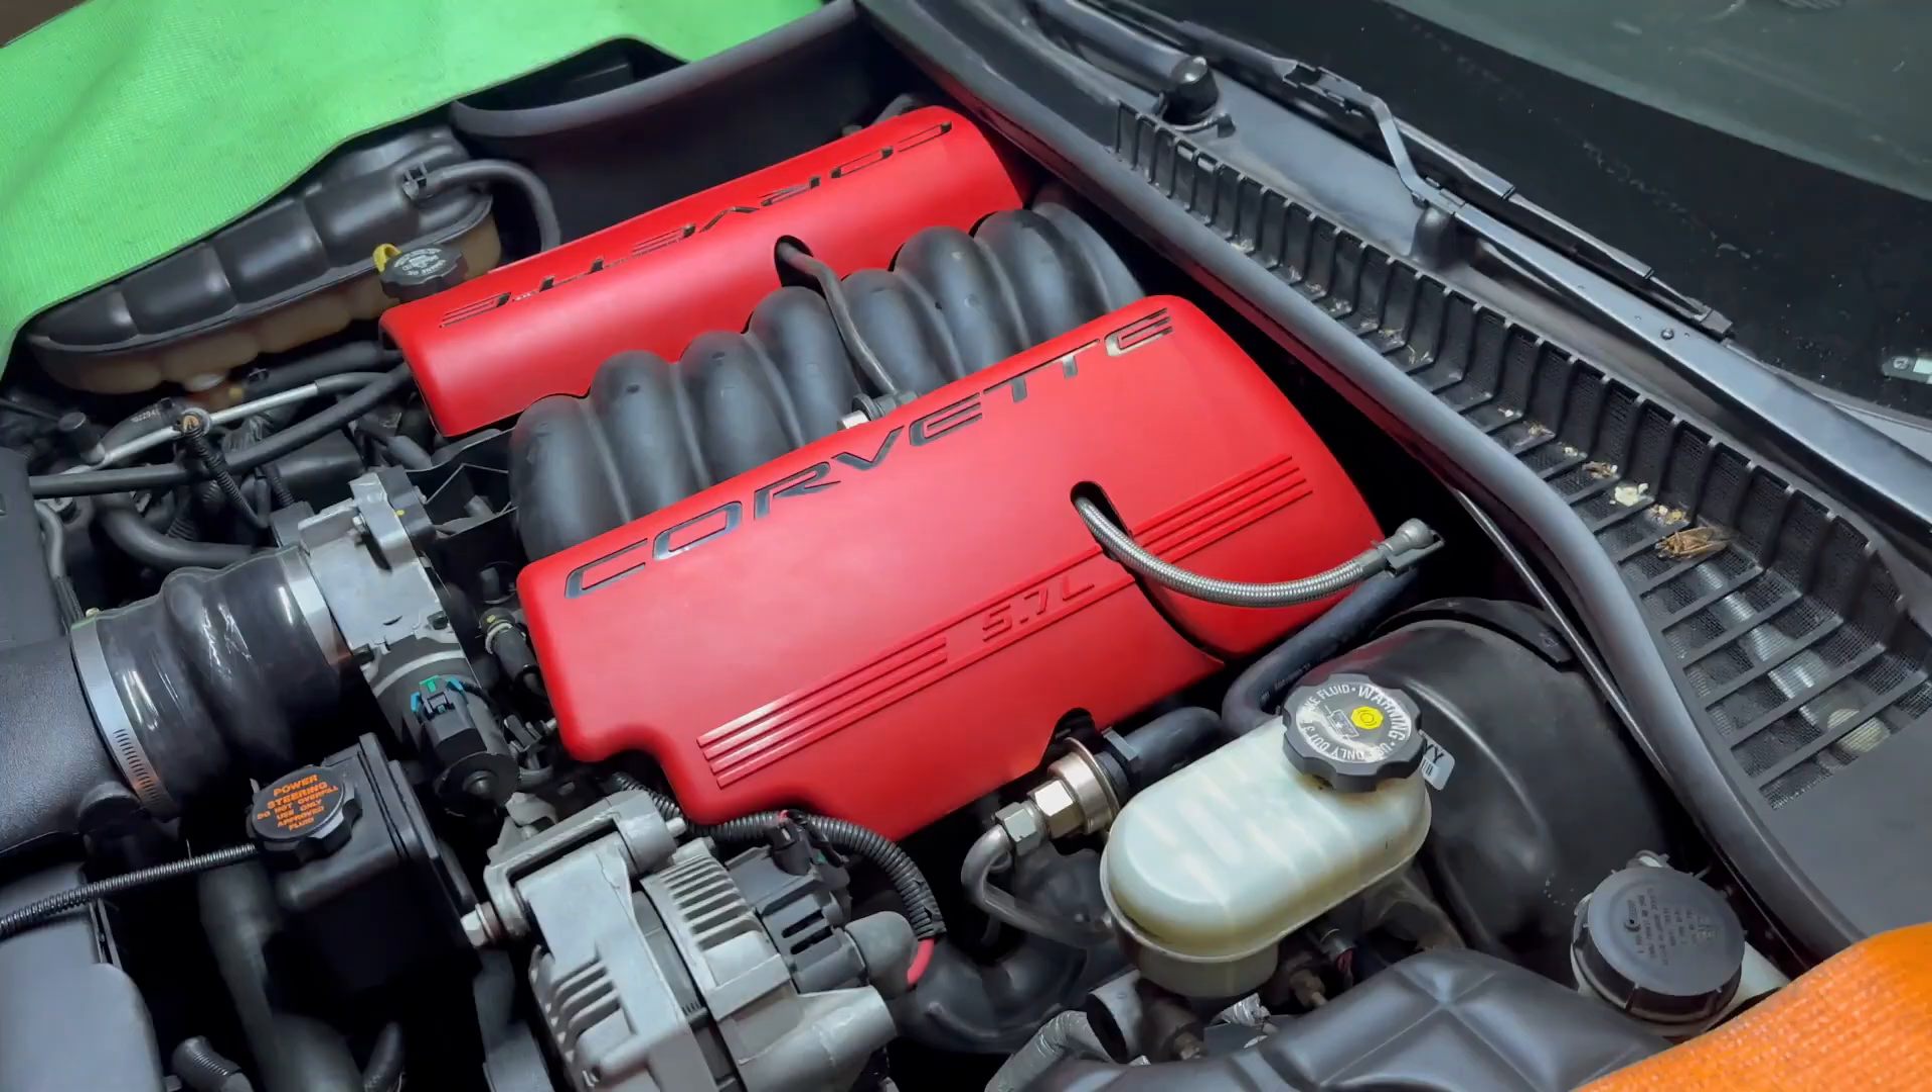So you have to excuse the rain noise but you see we got our intake back on.